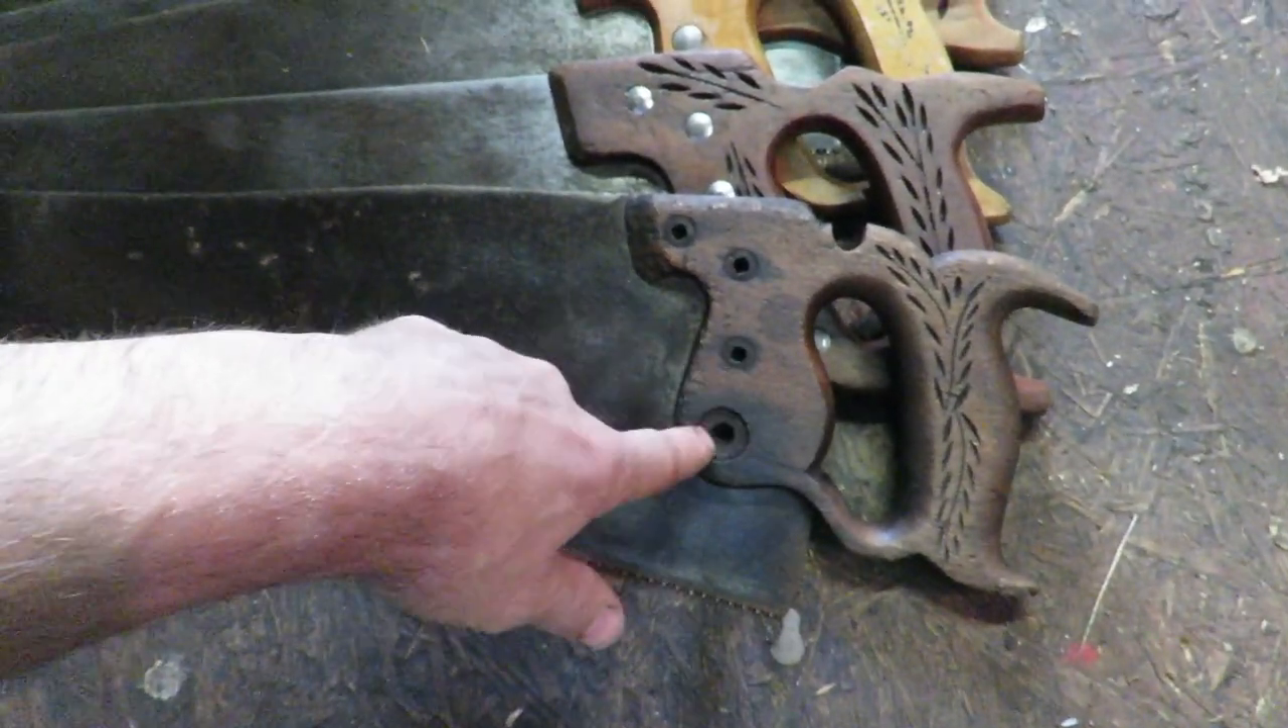This one is still missing its saw nuts.